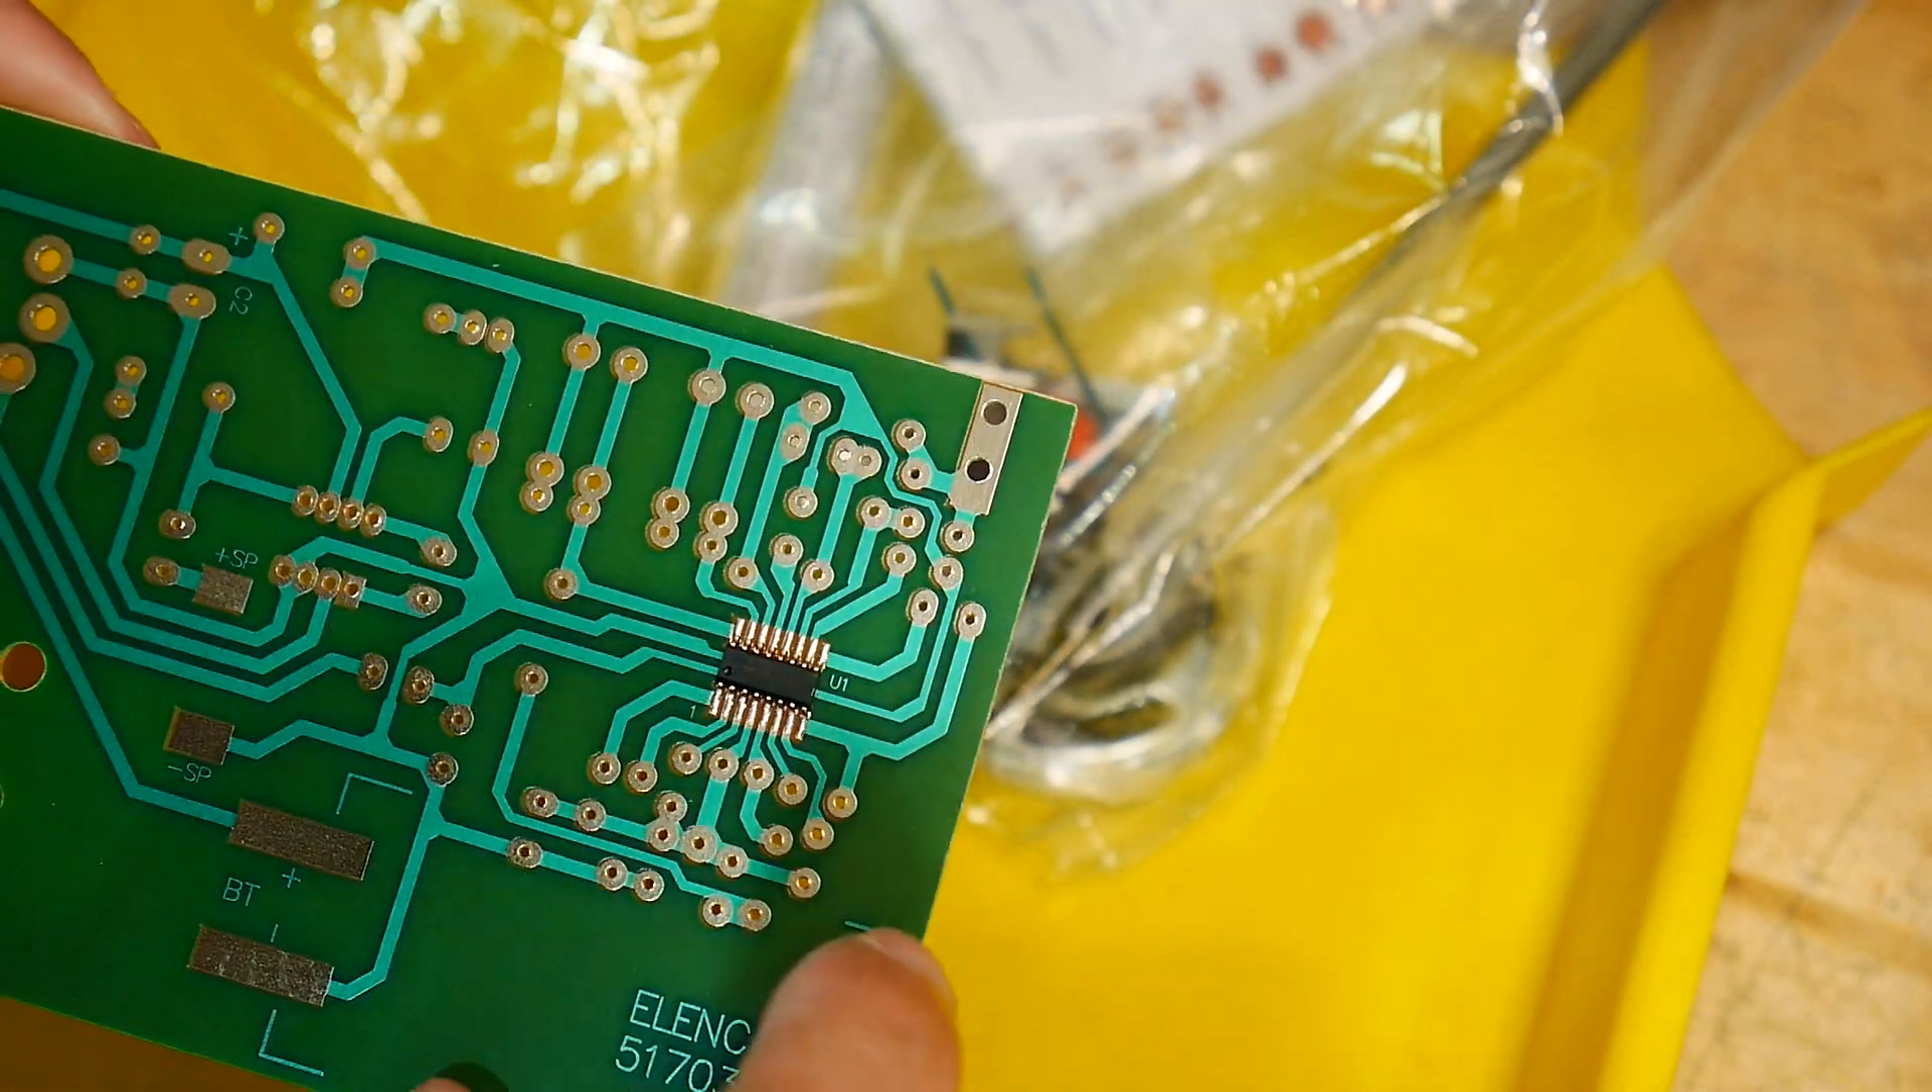So there's one surface mount part that's already loaded on the board, so that's our FM radio.